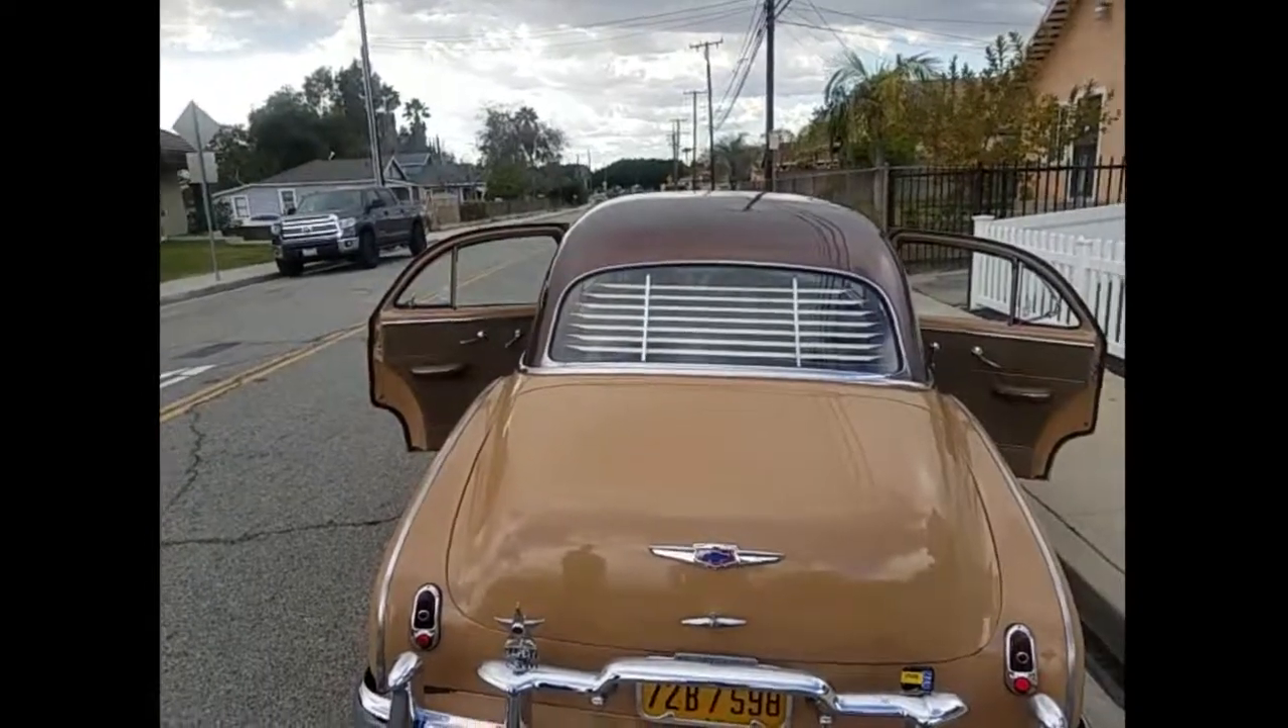So we snapped the final slats in and this is the result.